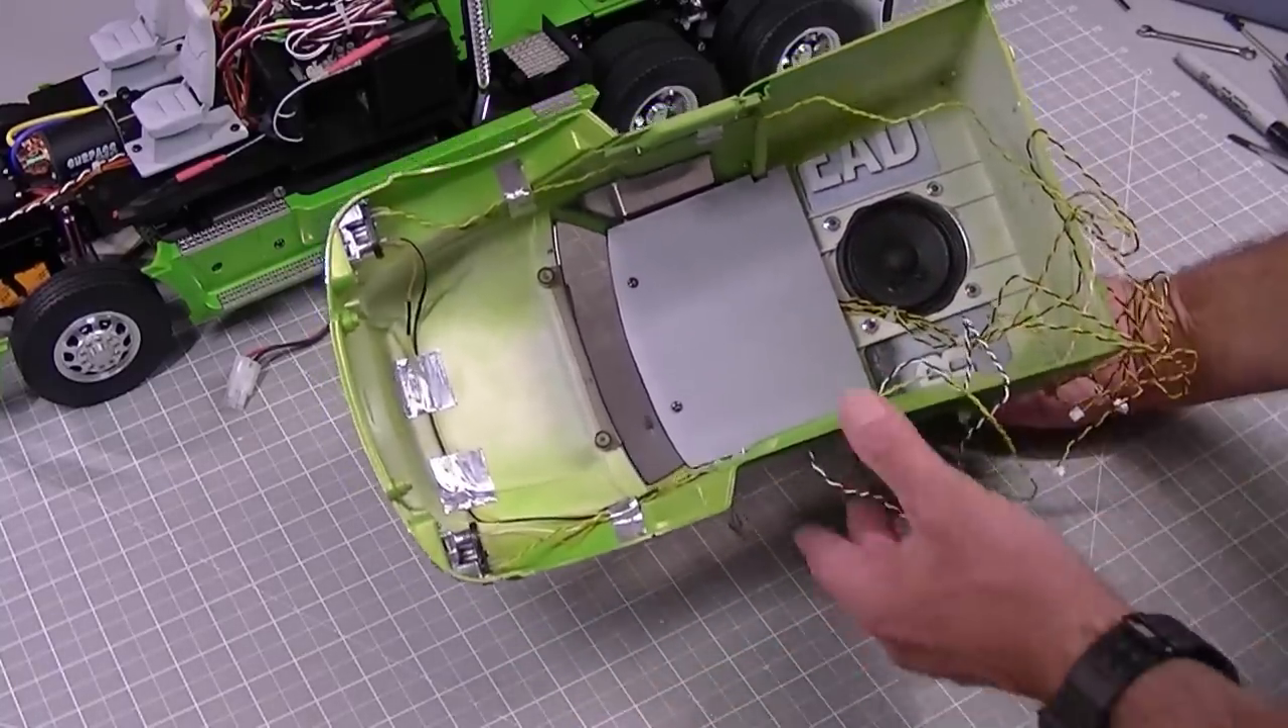And you can see how I just tape up the wiring inside the body so it doesn't flop all over the place.